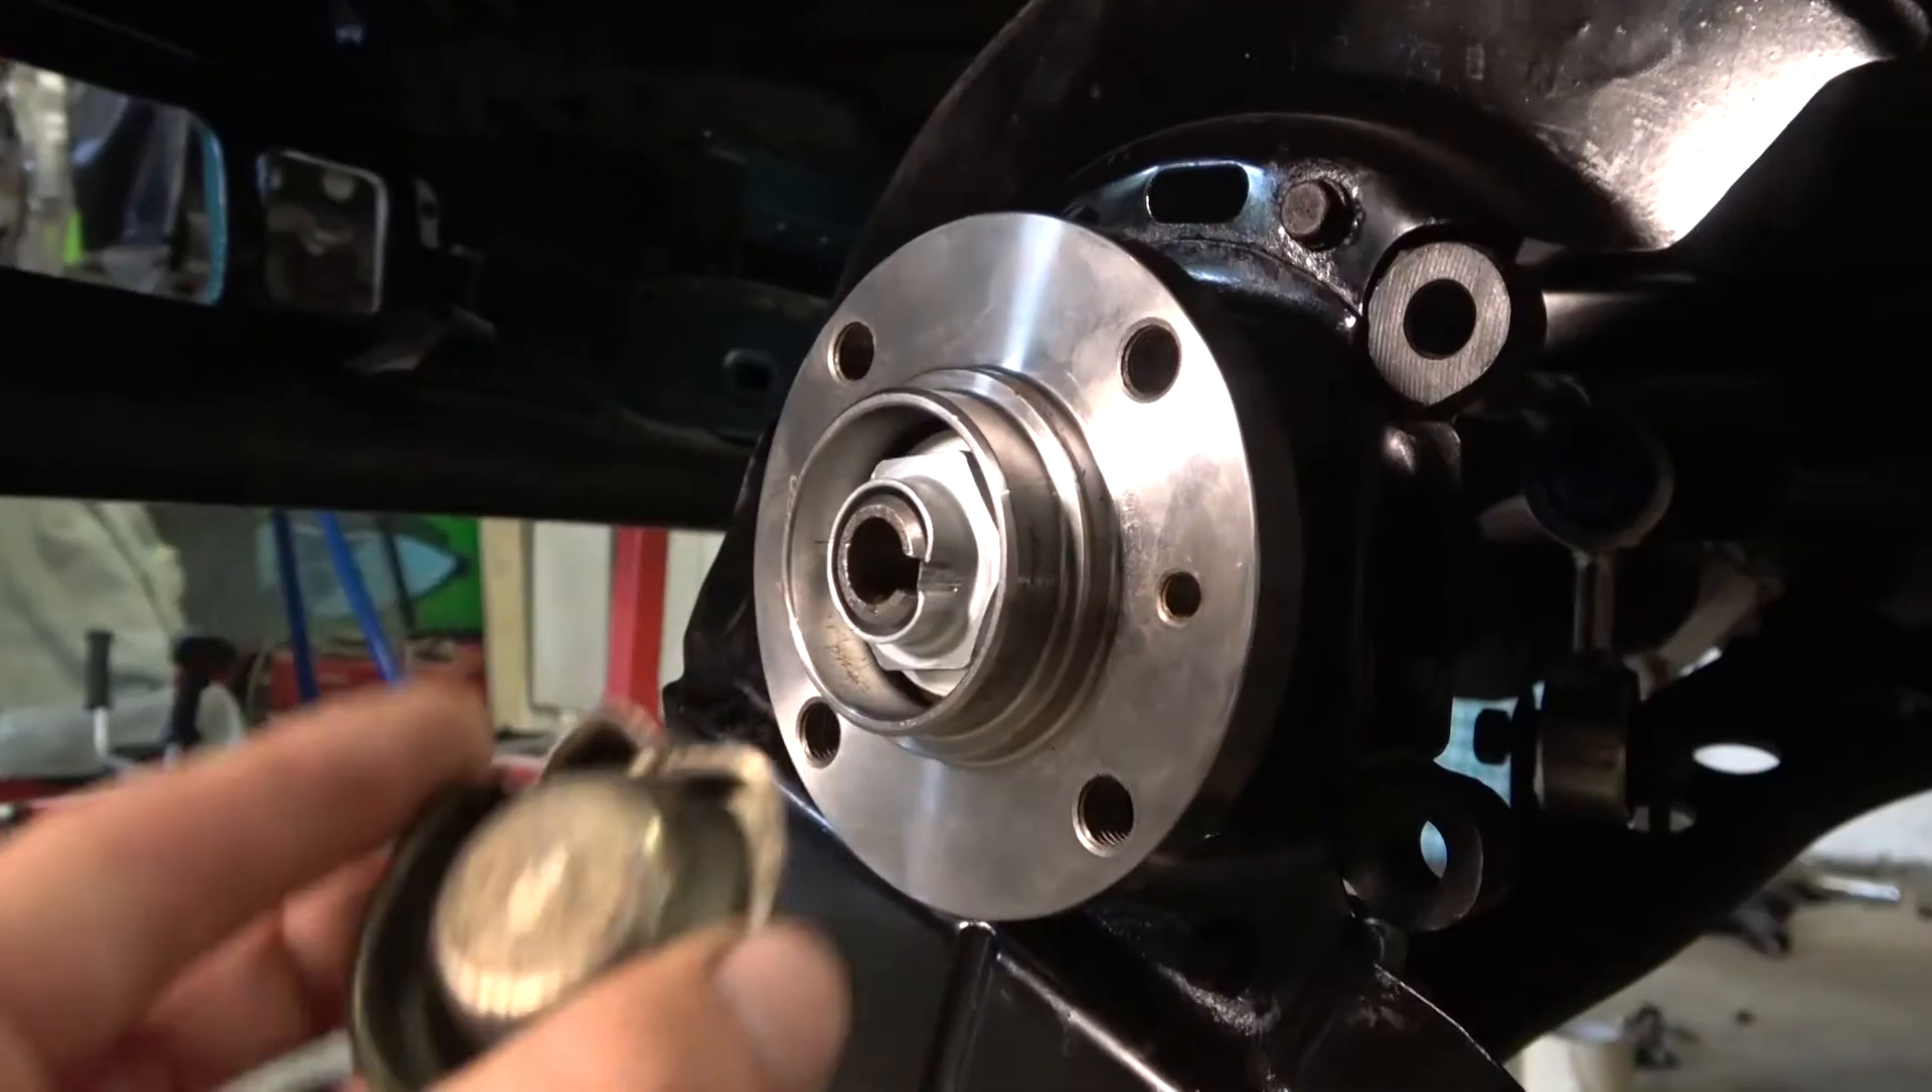Il ne manquera que les nouveaux cache-moyeux à mettre.